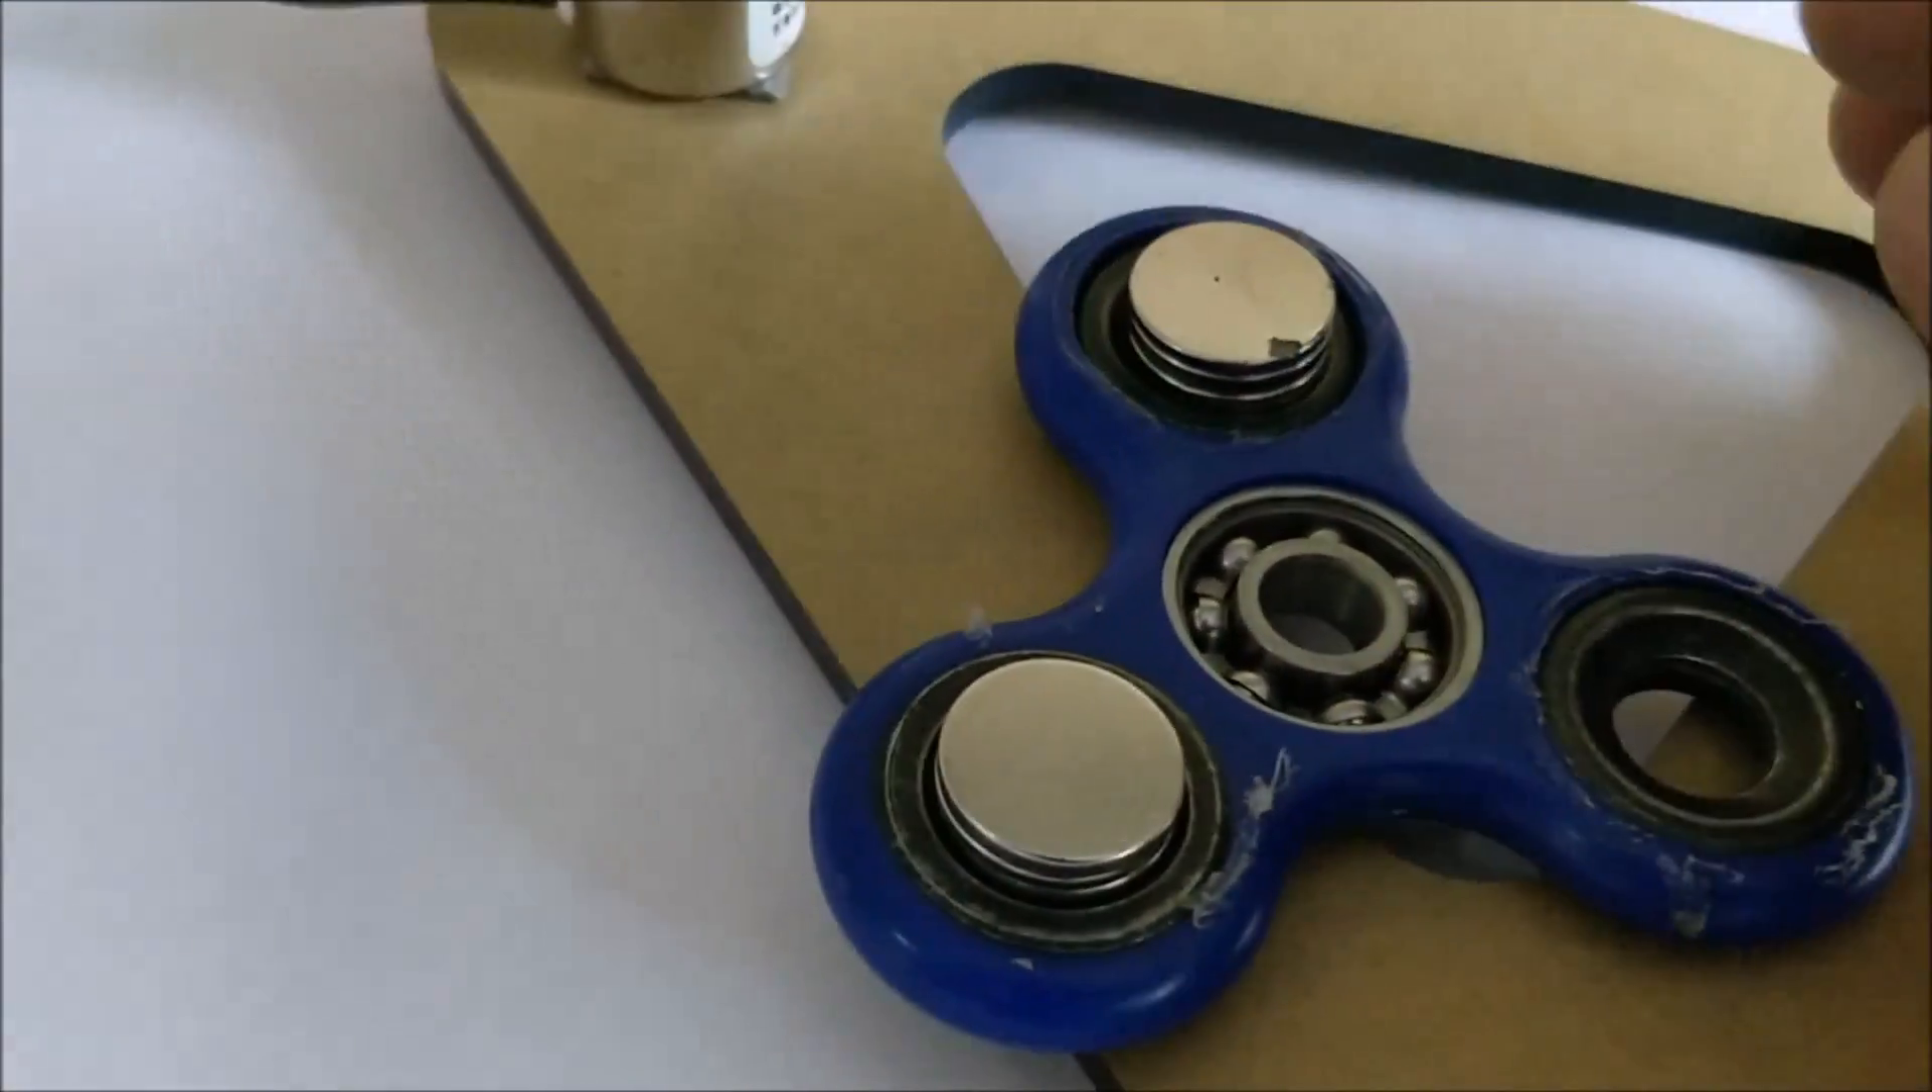I have just stuck these neodymium magnets I have combined three magnets into a stack like this.